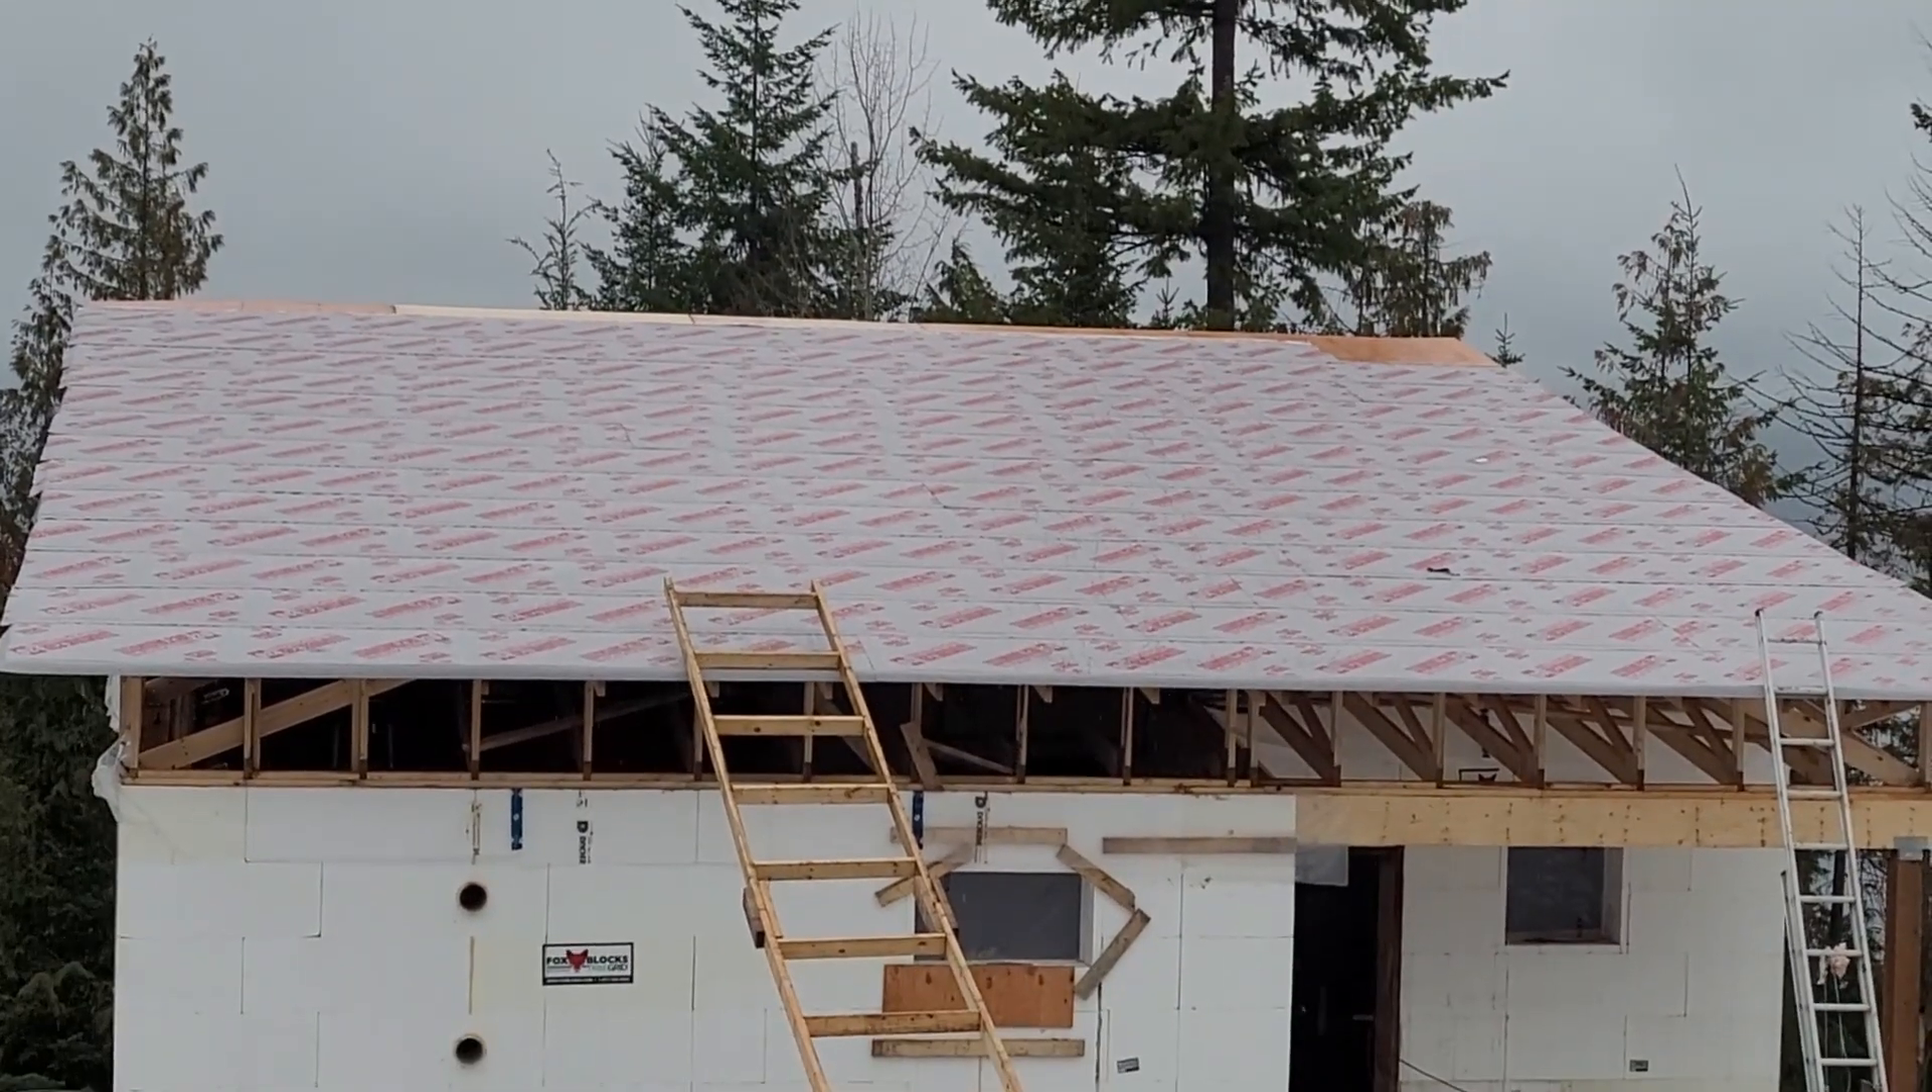We got a whole day without rain and we finished all the plywood and the waterproofing except for that little part at the top because we ran out of waterproofing.